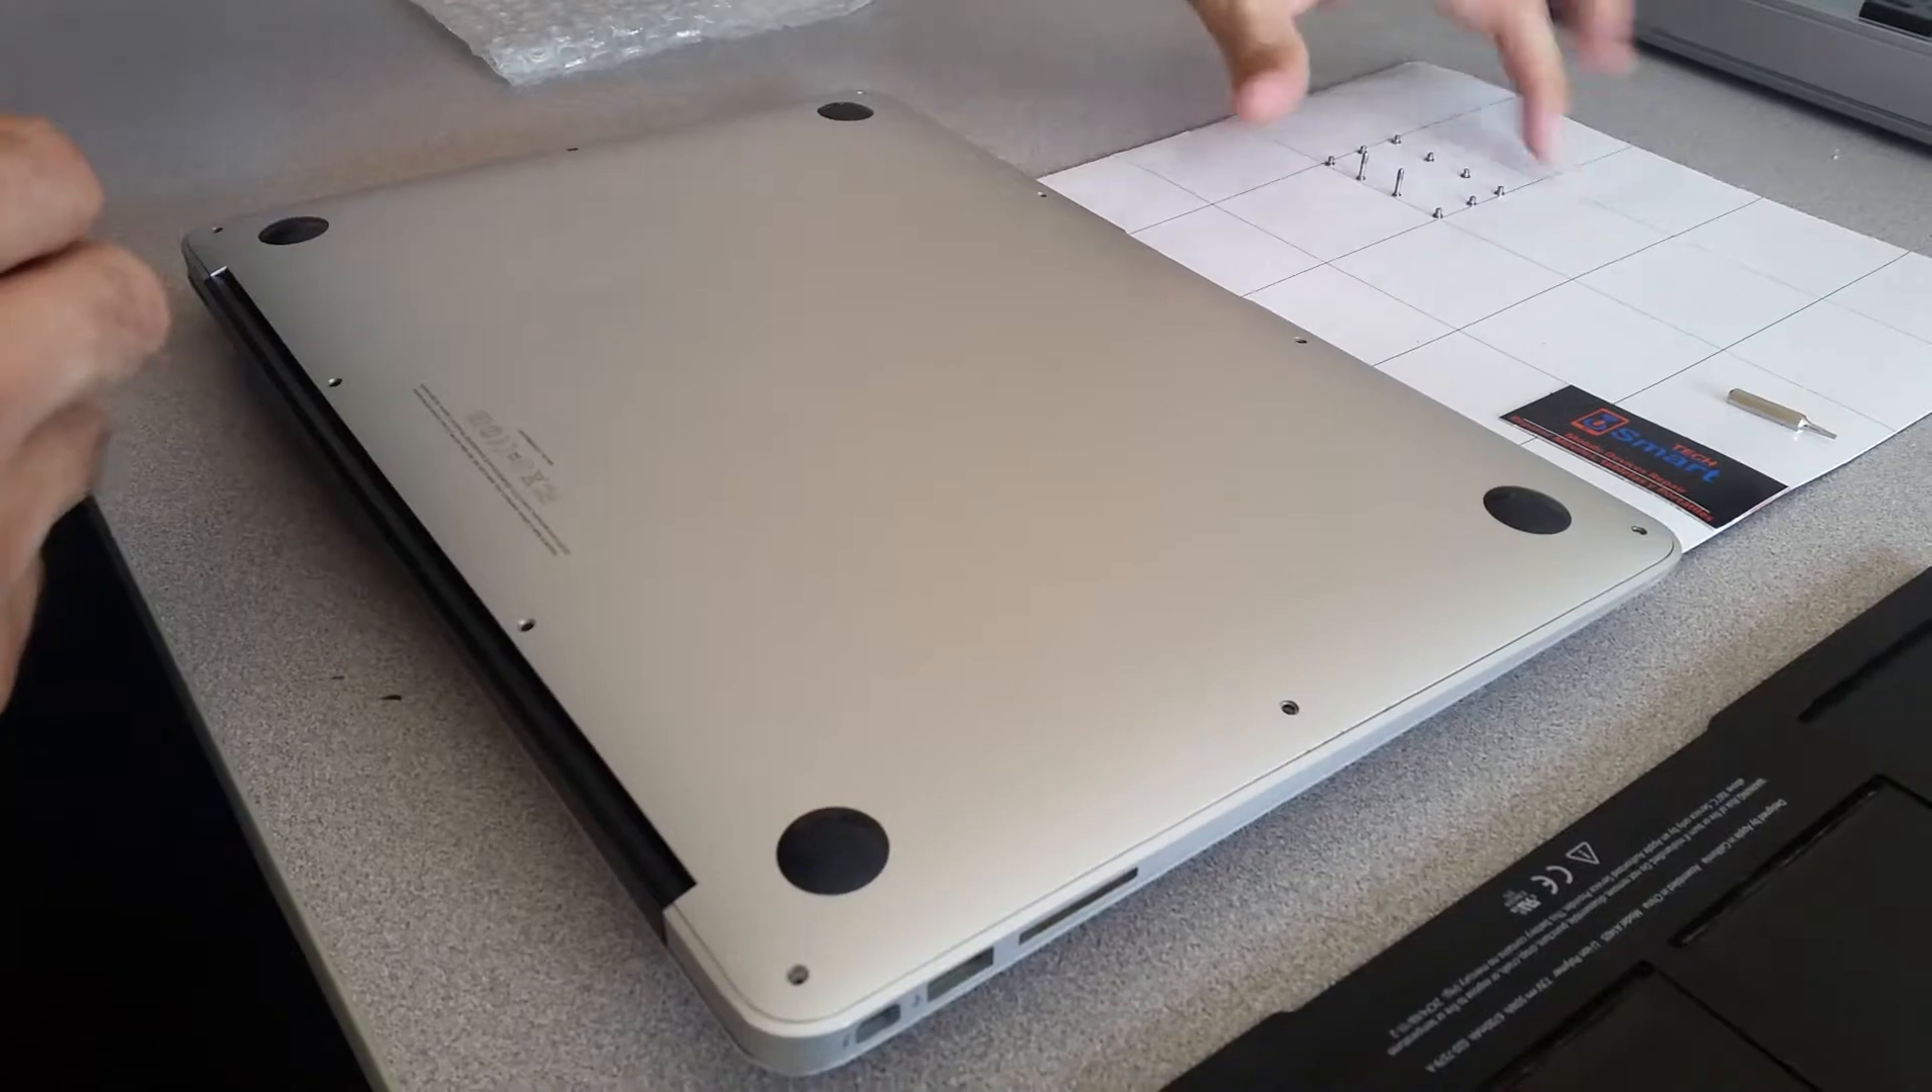So I already took the screws off from the back.